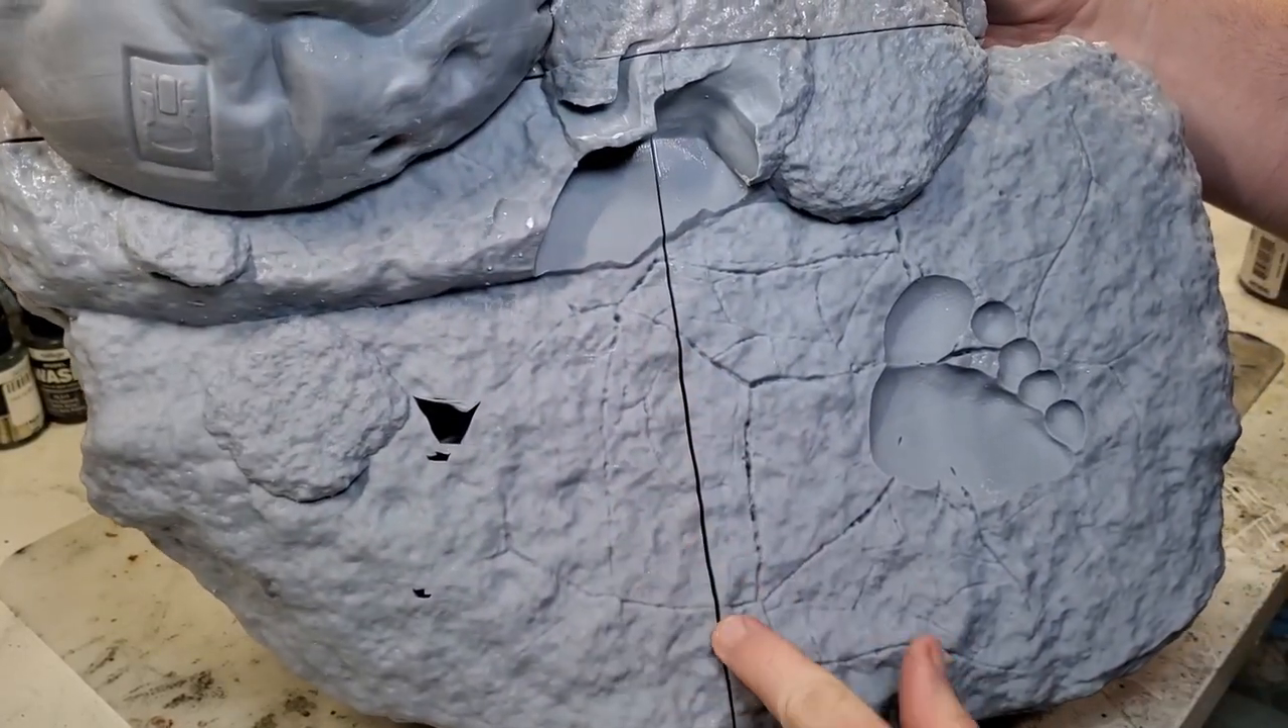Now that I have my base all glued up here, I do see where I have a gap right here, which I knew I was going to have. And I got one here.